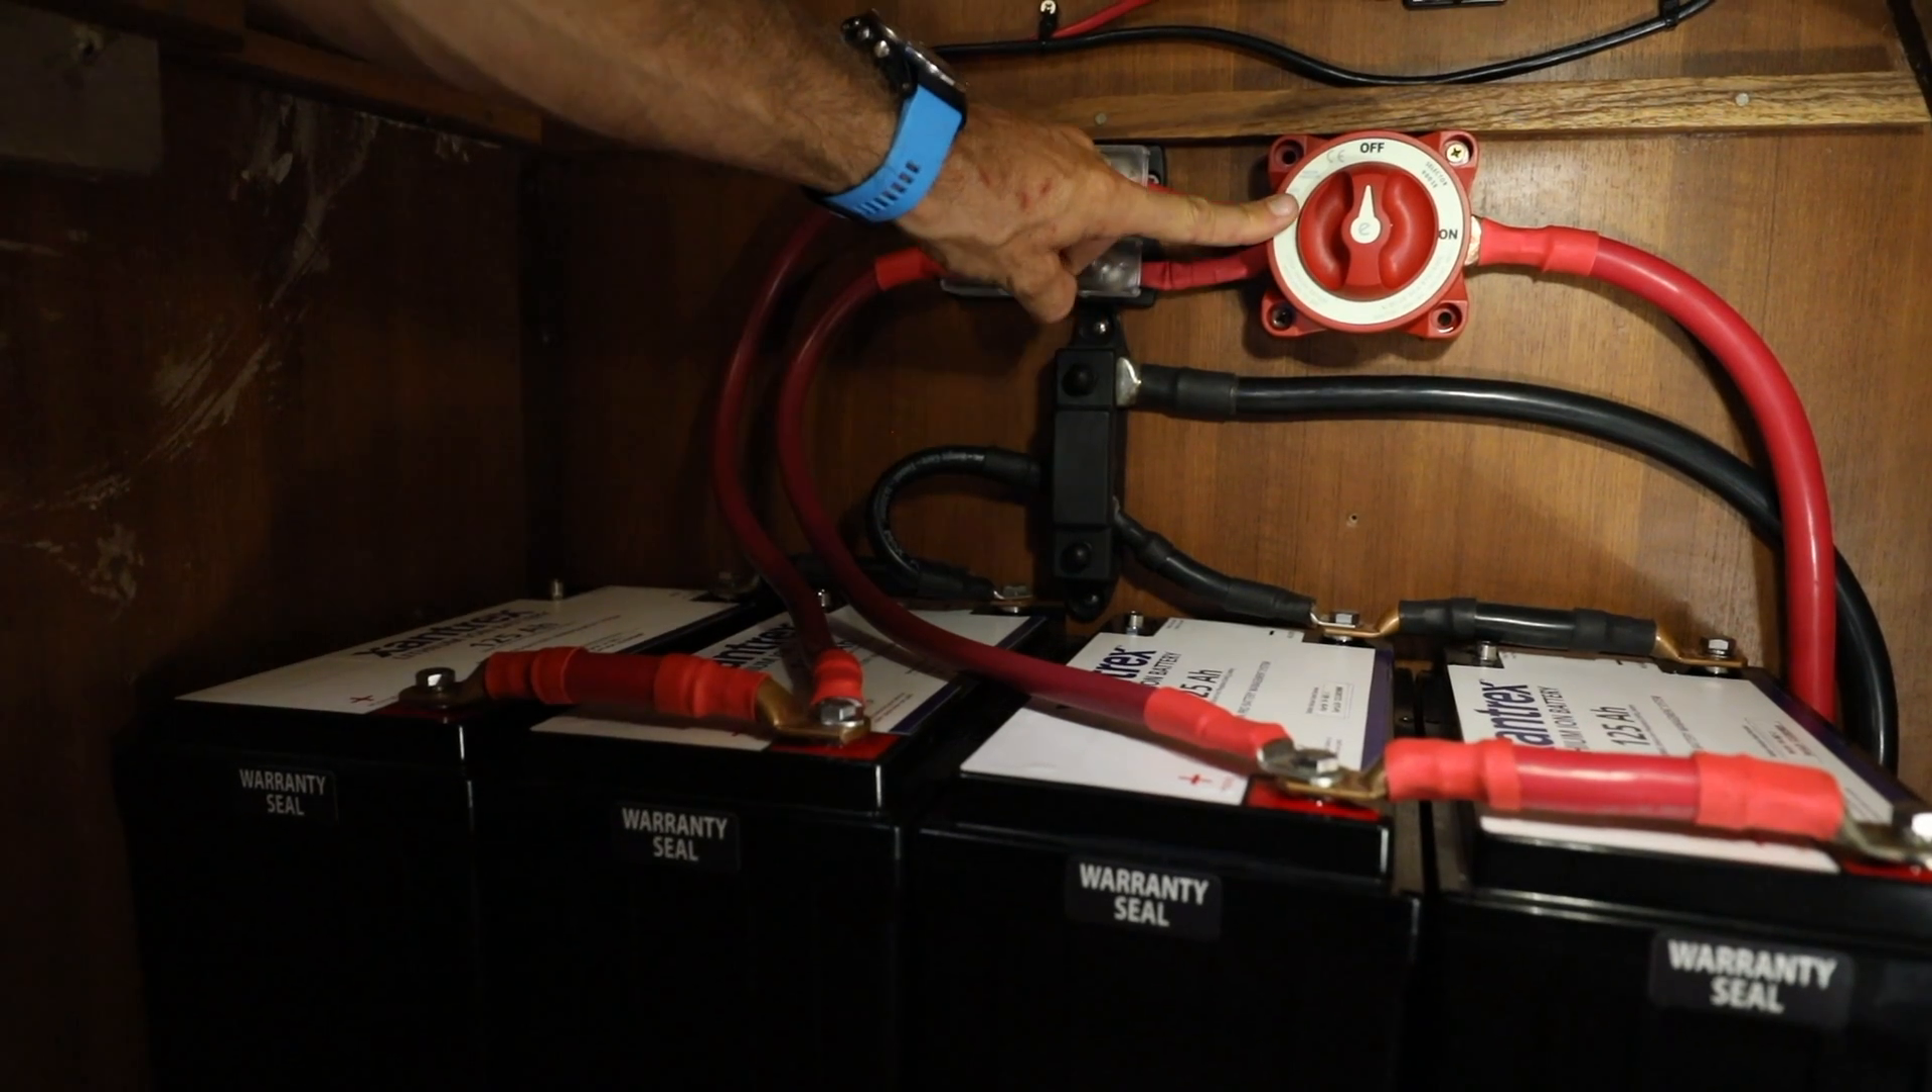So now the installation or the bulk of it is complete. We have our four batteries wired in parallel two and two.